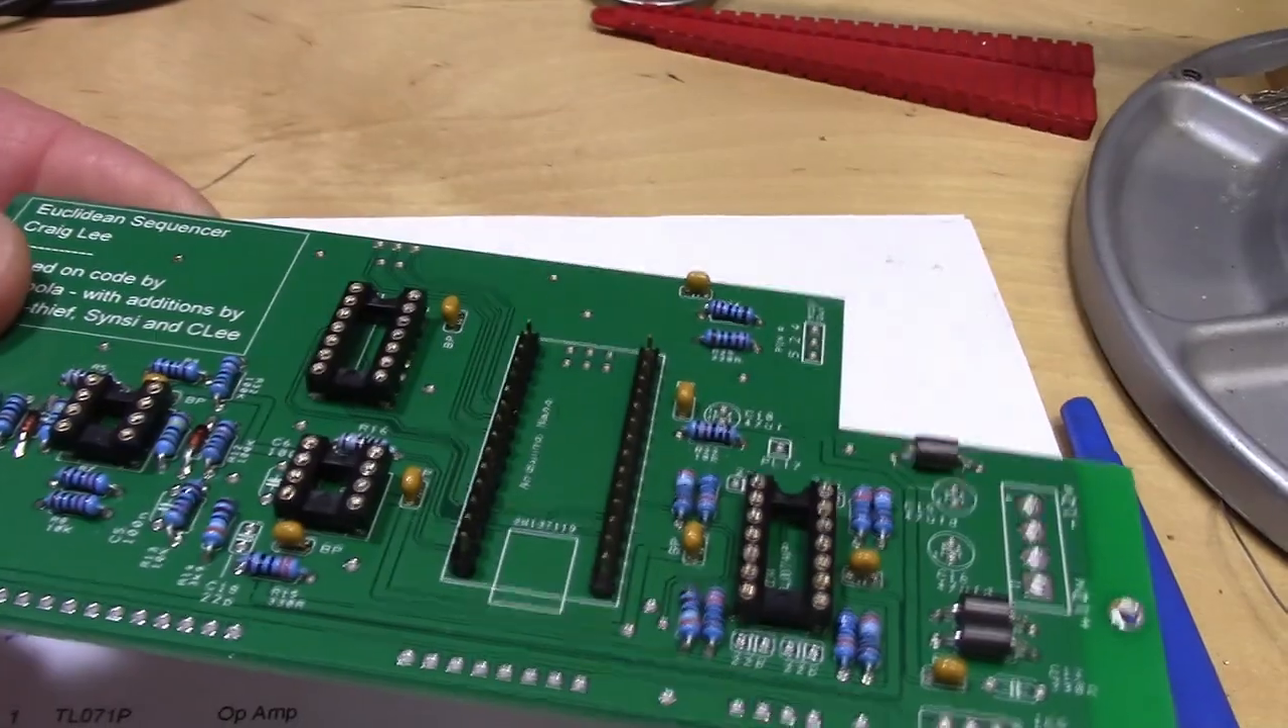Okay, the bypass capacitors have been added. They're all of these little orange things.